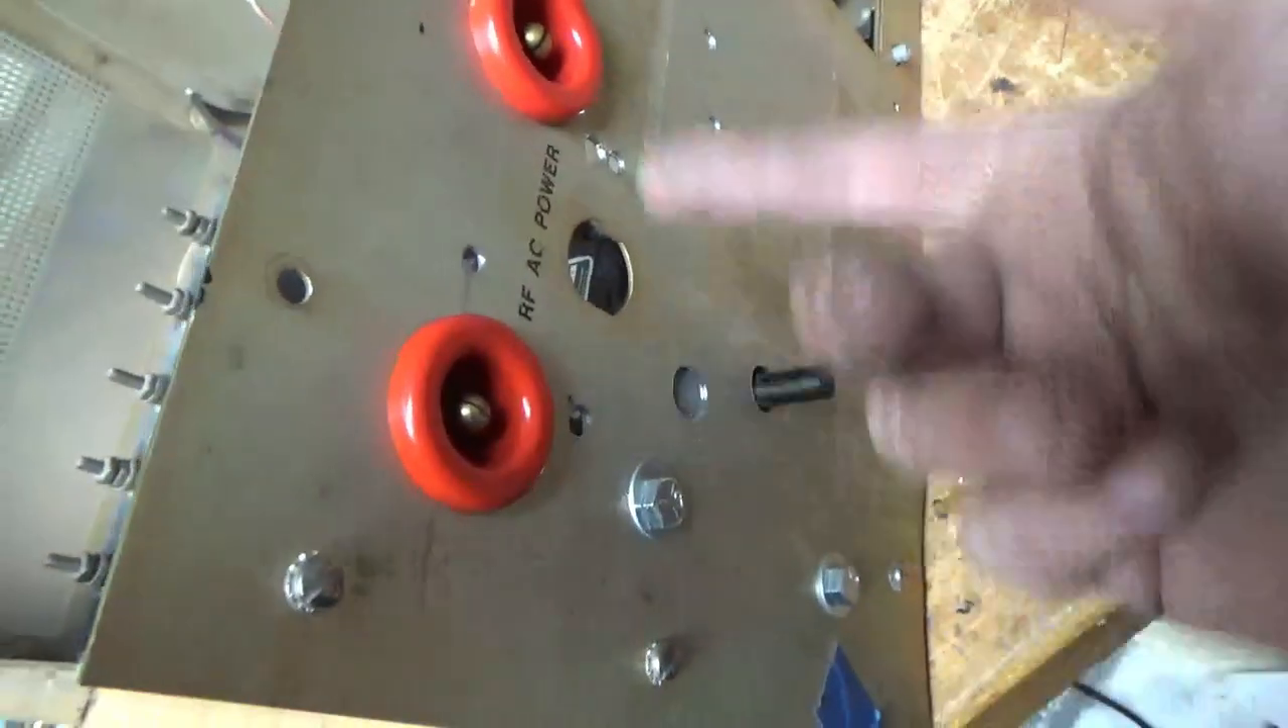So, I got the two super, 100 amp supercon connectors installed.